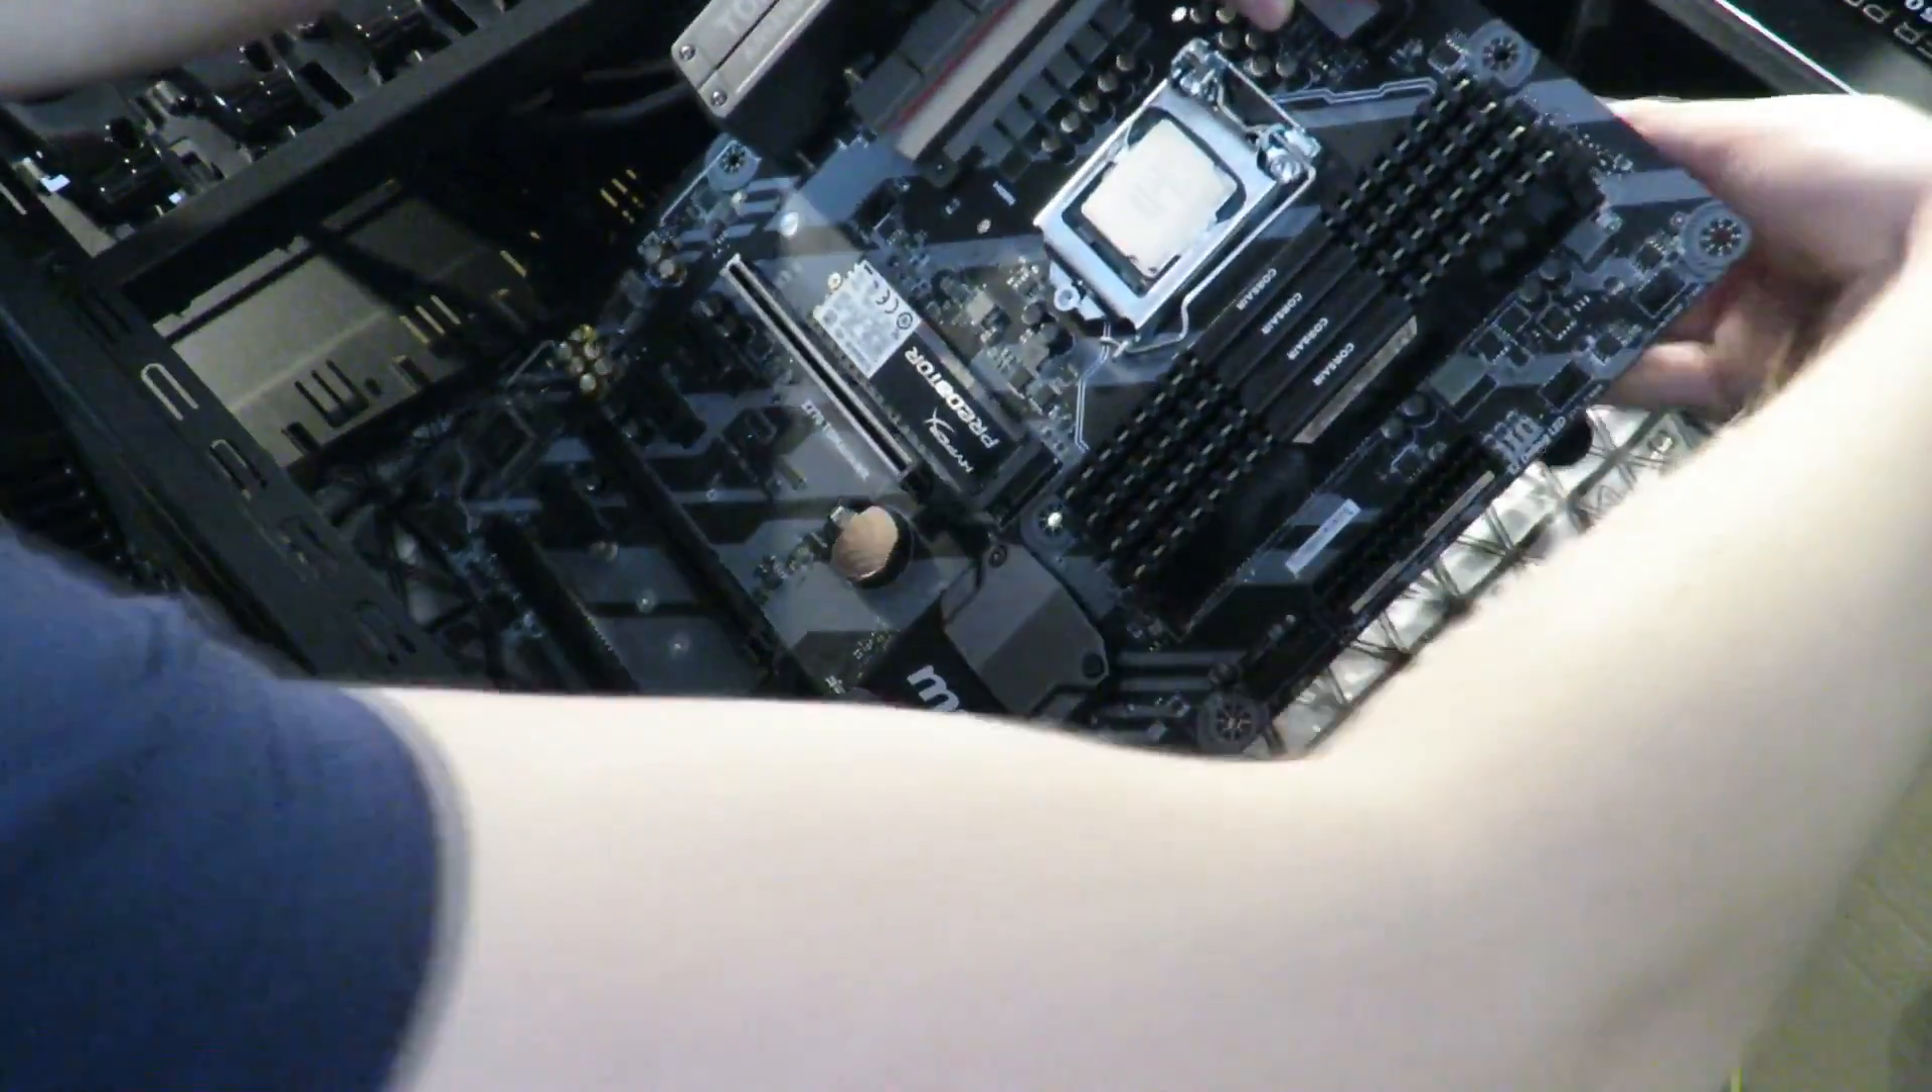I've still got the CPU in there. I've still got the RAM in there.